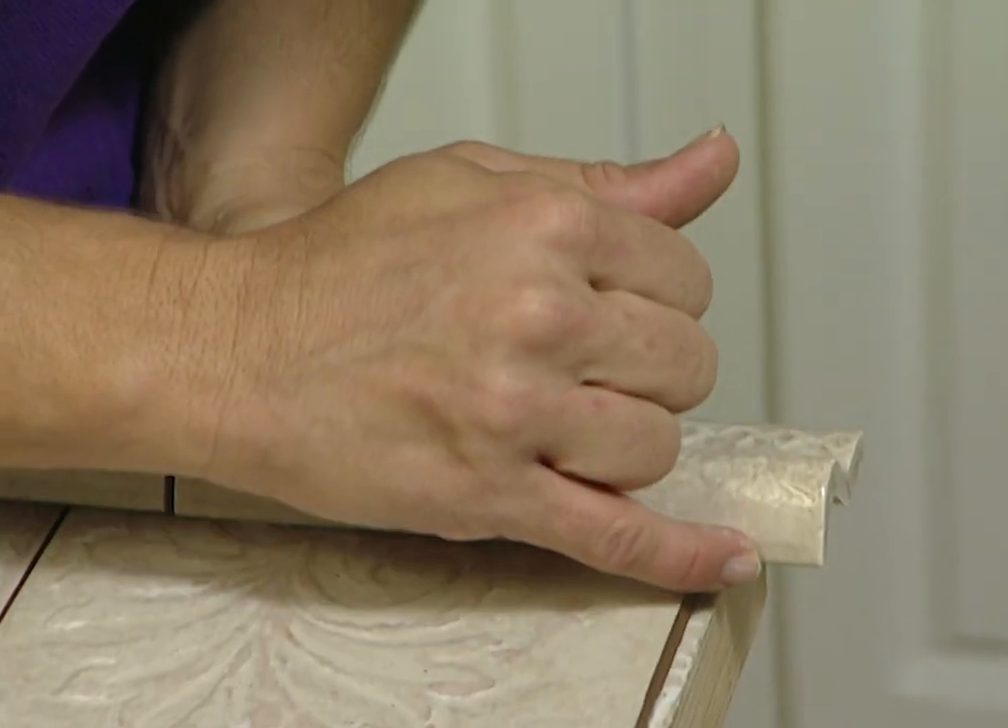Now when I get down here on the end, we have another overhang with the border.